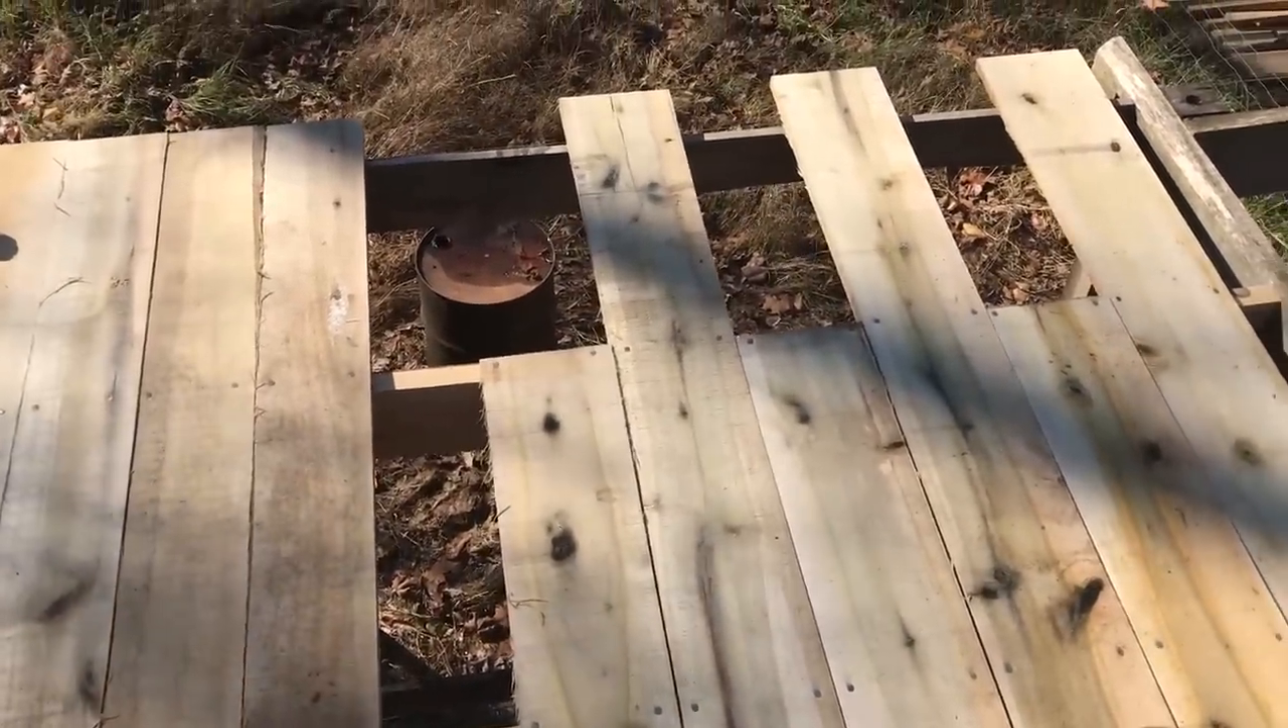As you can see, I staggered my boards to give it some more rigidity and just do the things I guess you're supposed to.